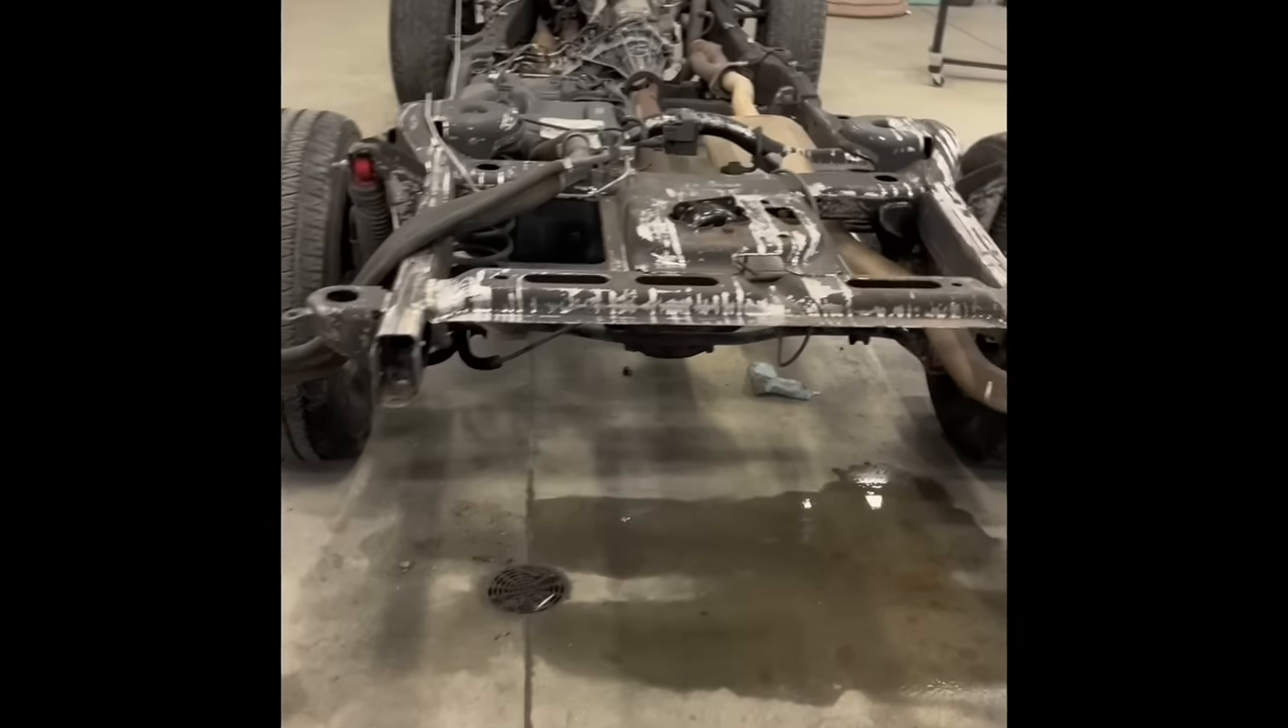Okay, so we got the body off the Tahoe.